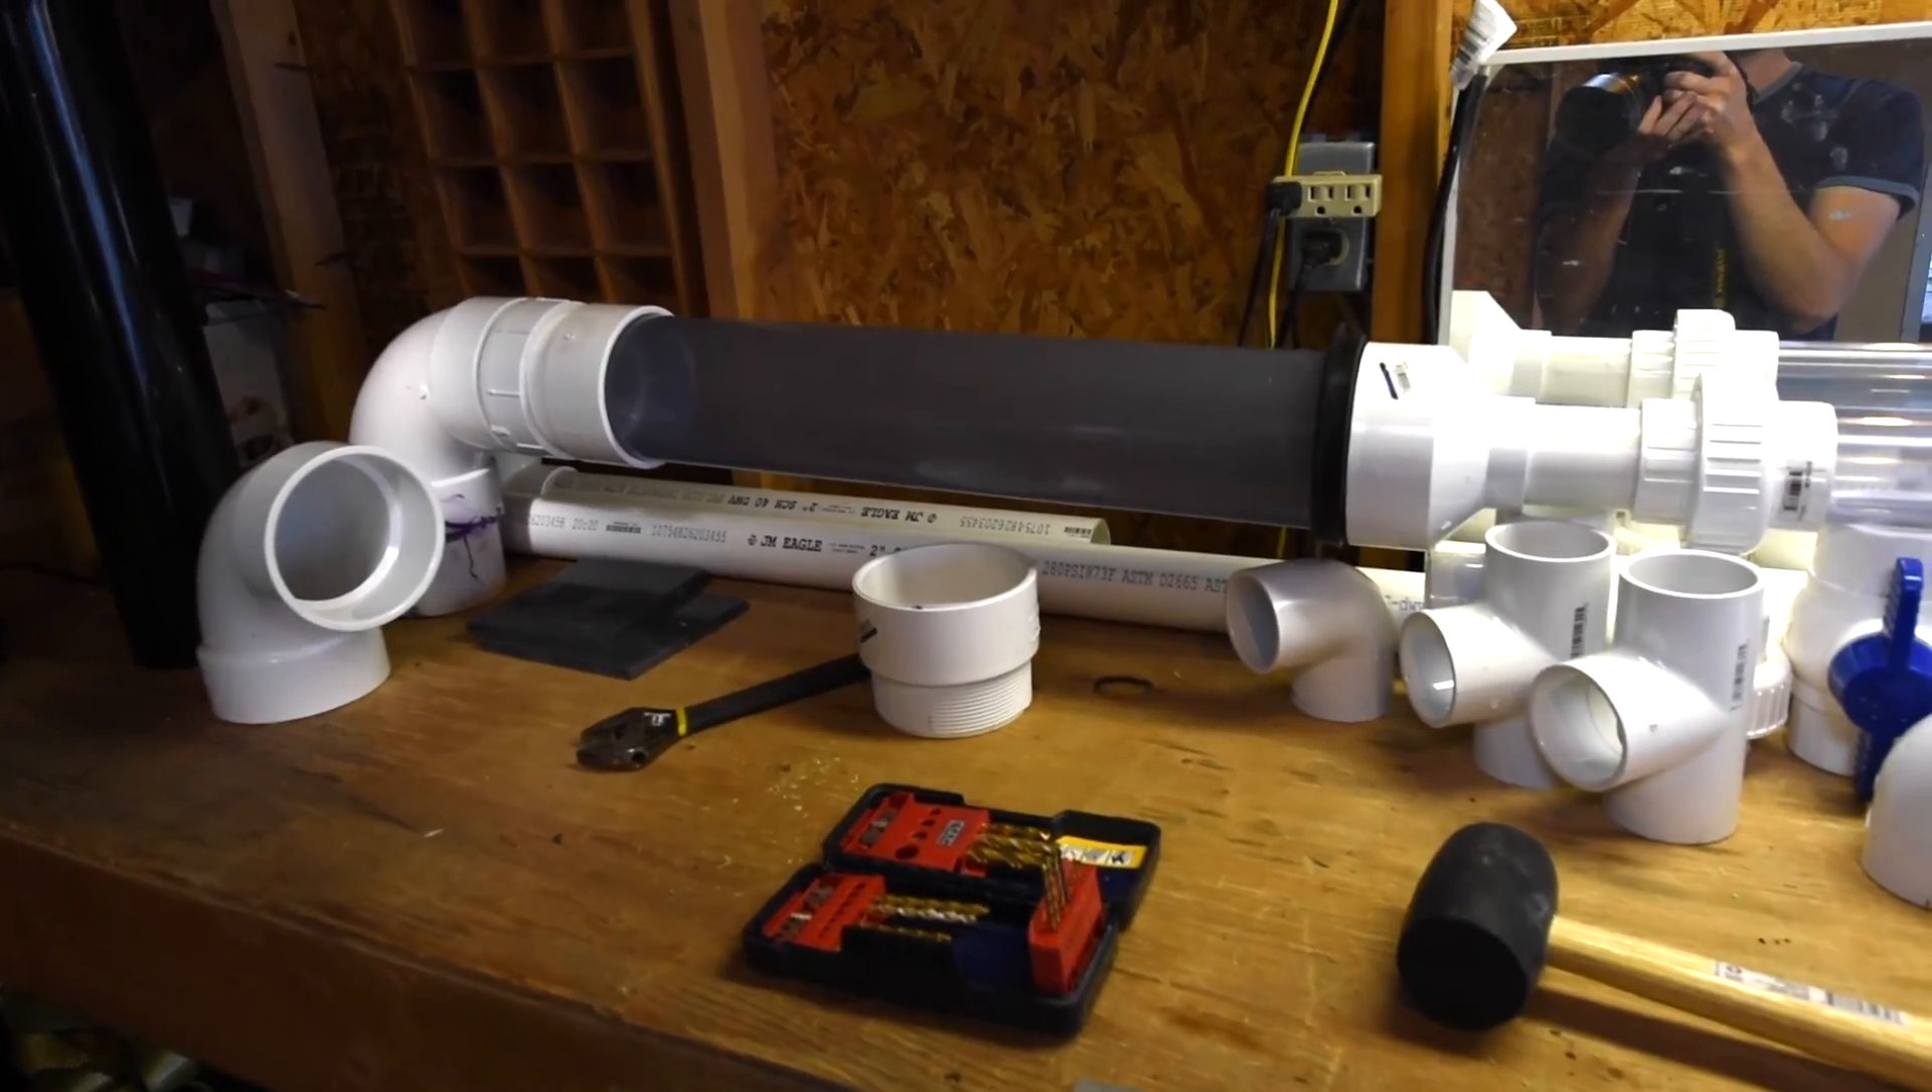Over here you can see where I've started piecing together the components for the main updraft tube.